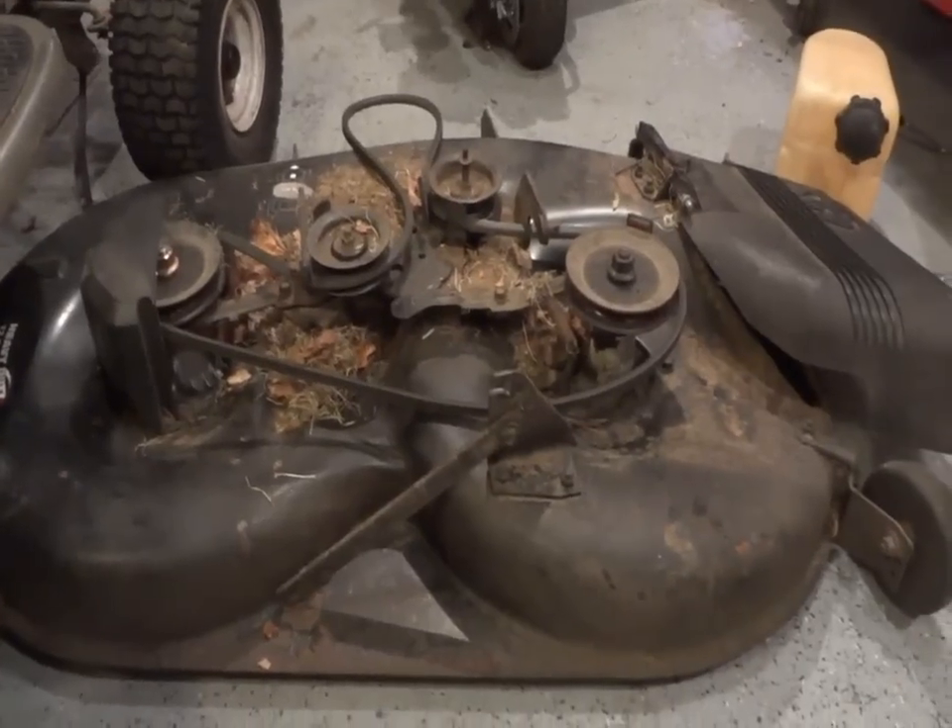Alright, so I've gone ahead and pulled off the deck here.